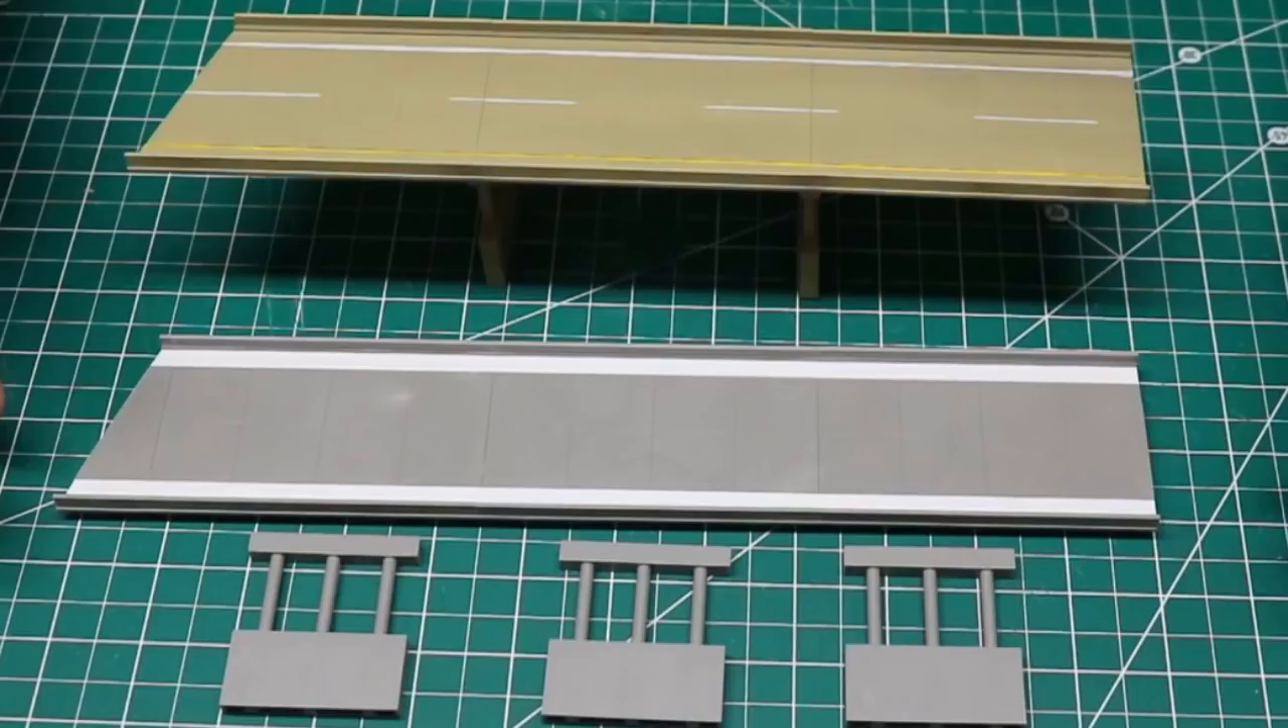In the previous video, I had assembled all of my new bridge with the exception of installing the support piers onto the overpass.